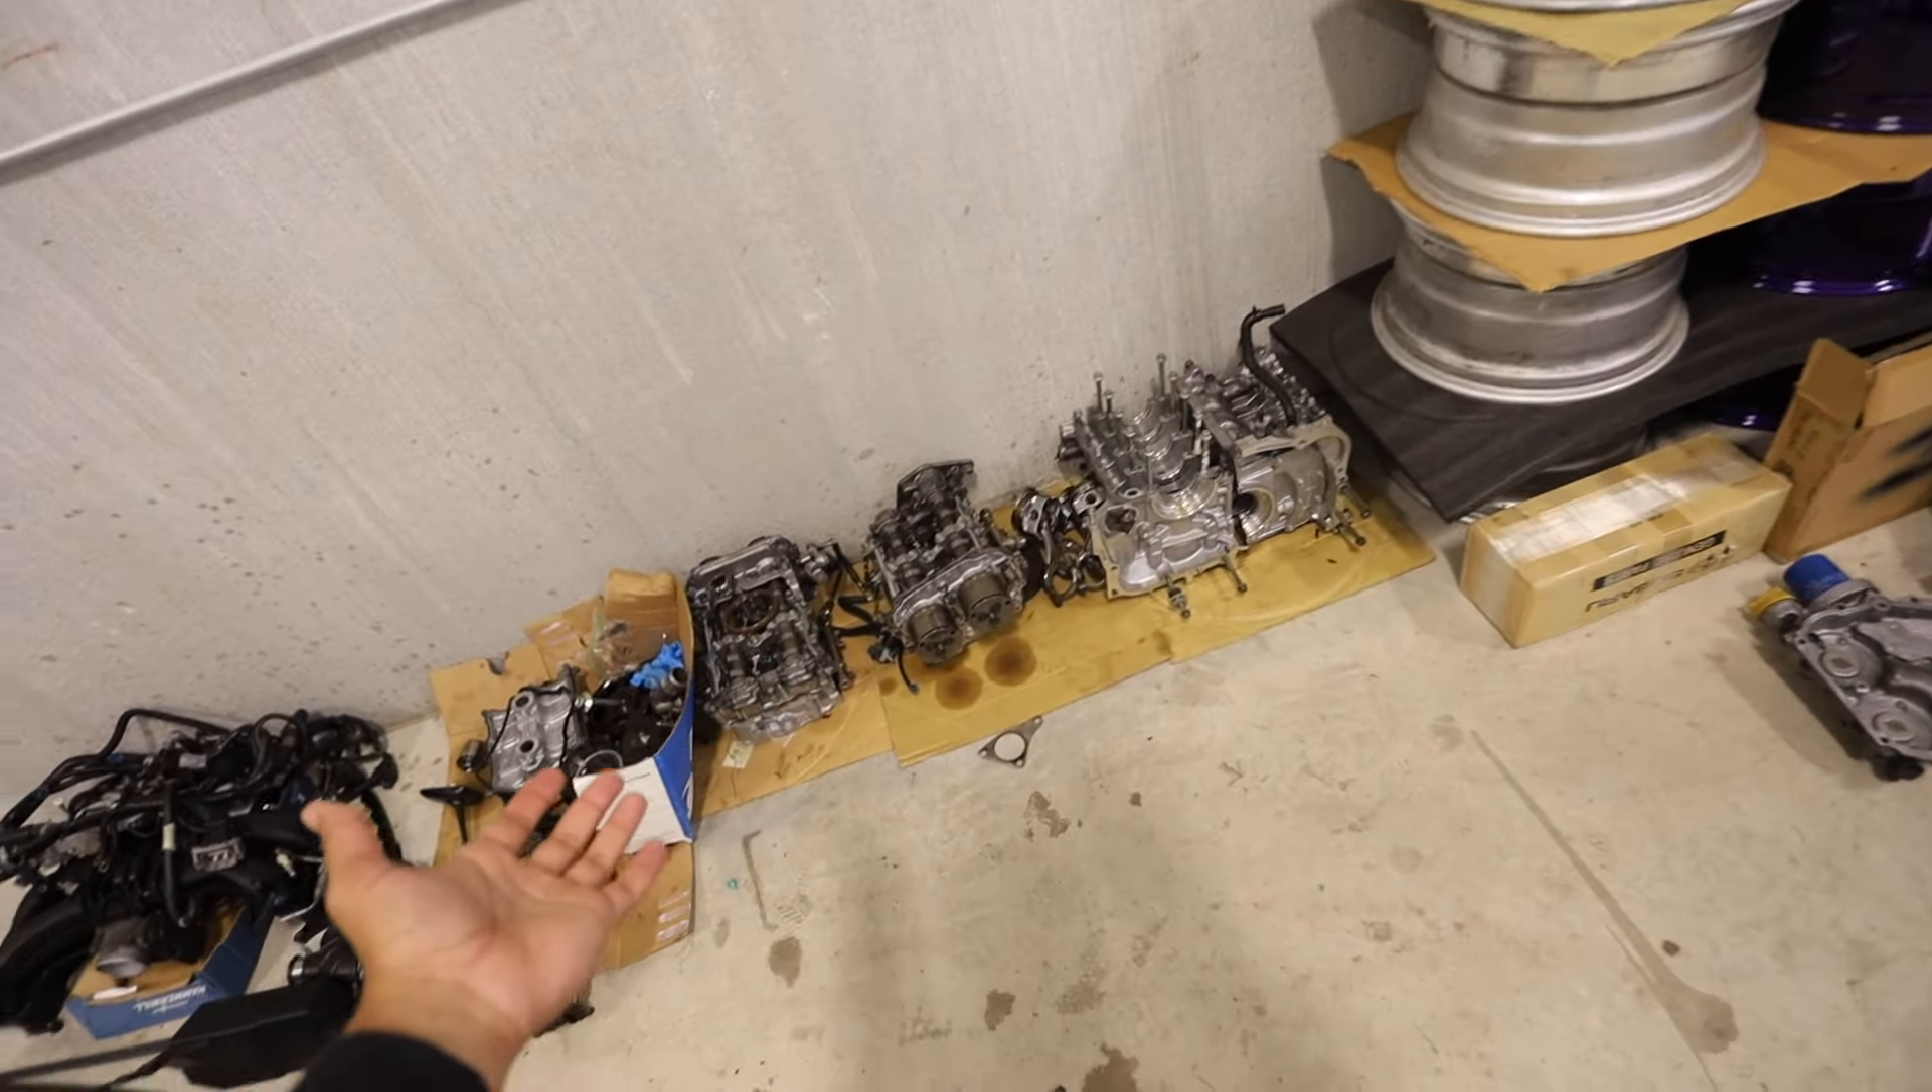The car still isn't running the motor is still currently all apart.